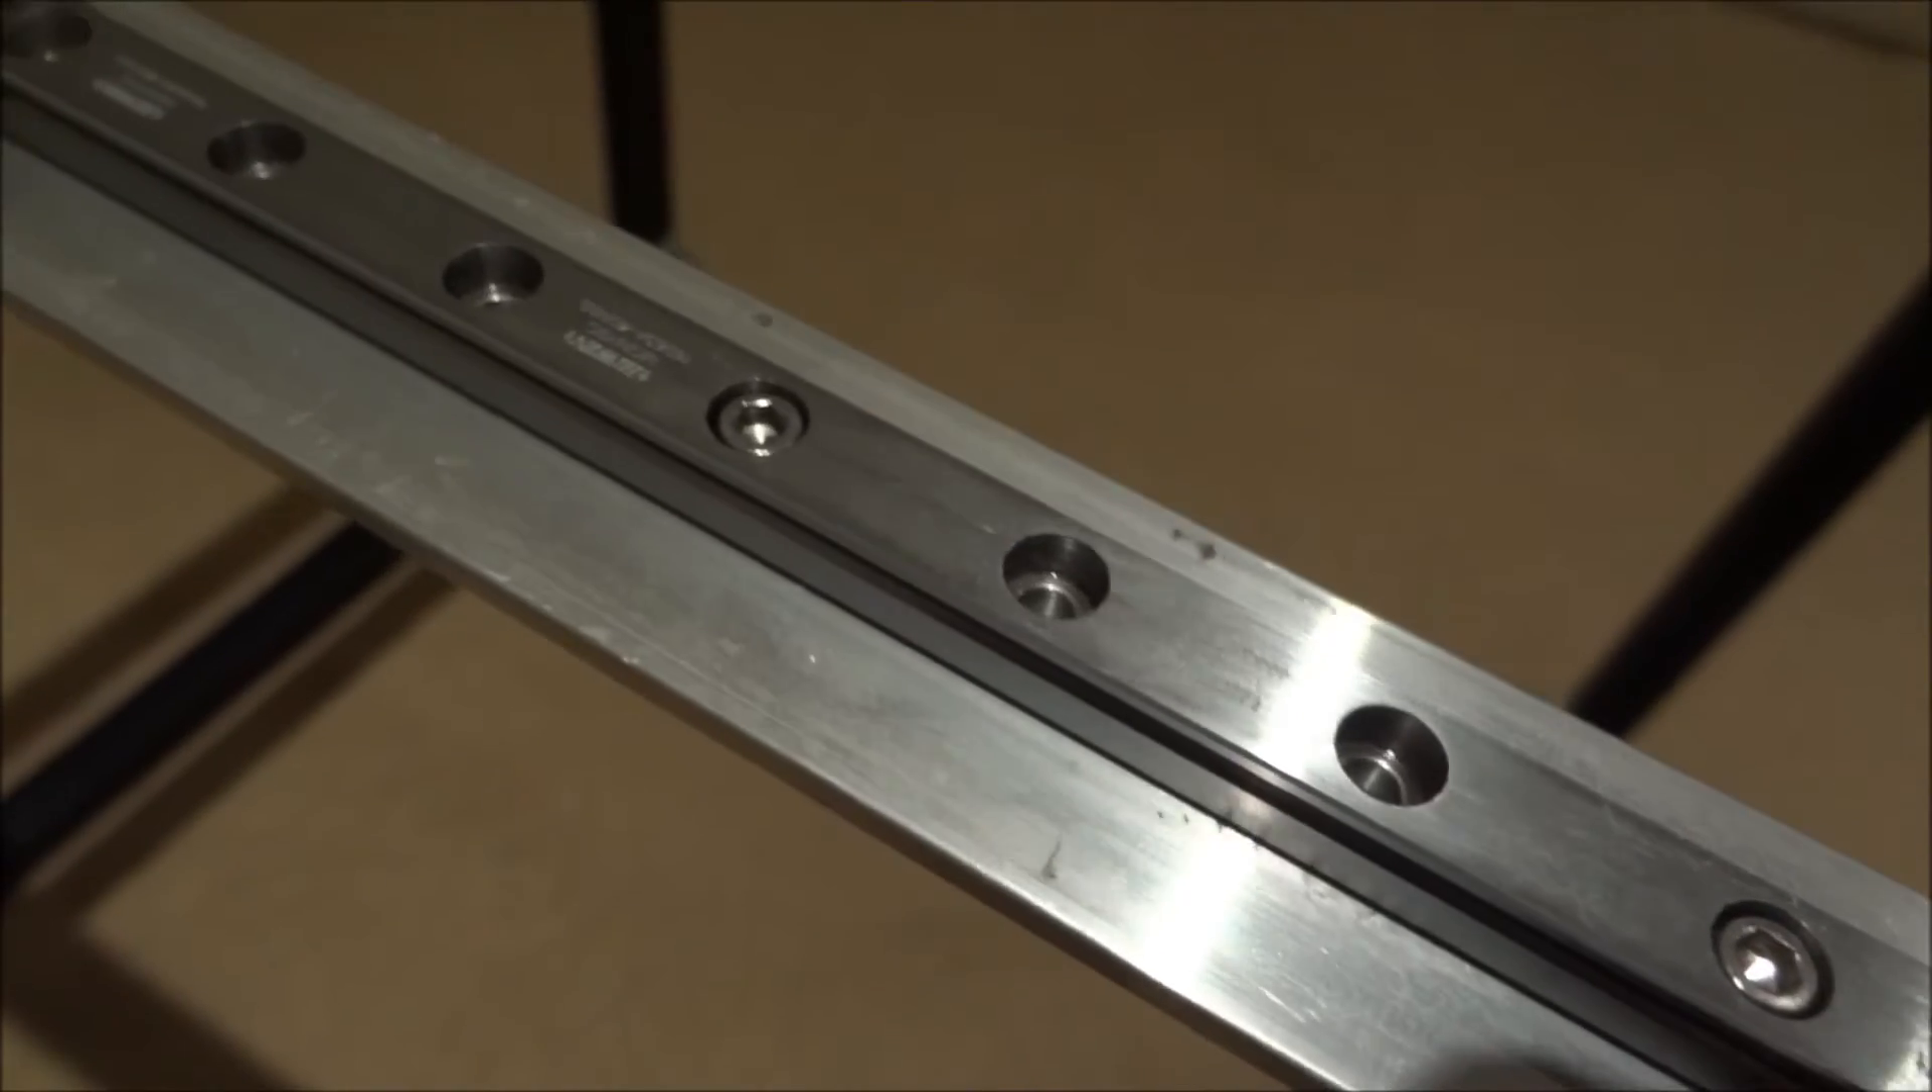I've threaded that and I've got a few M3 bolts, not in every hole but in every three going through and it's really quiet.